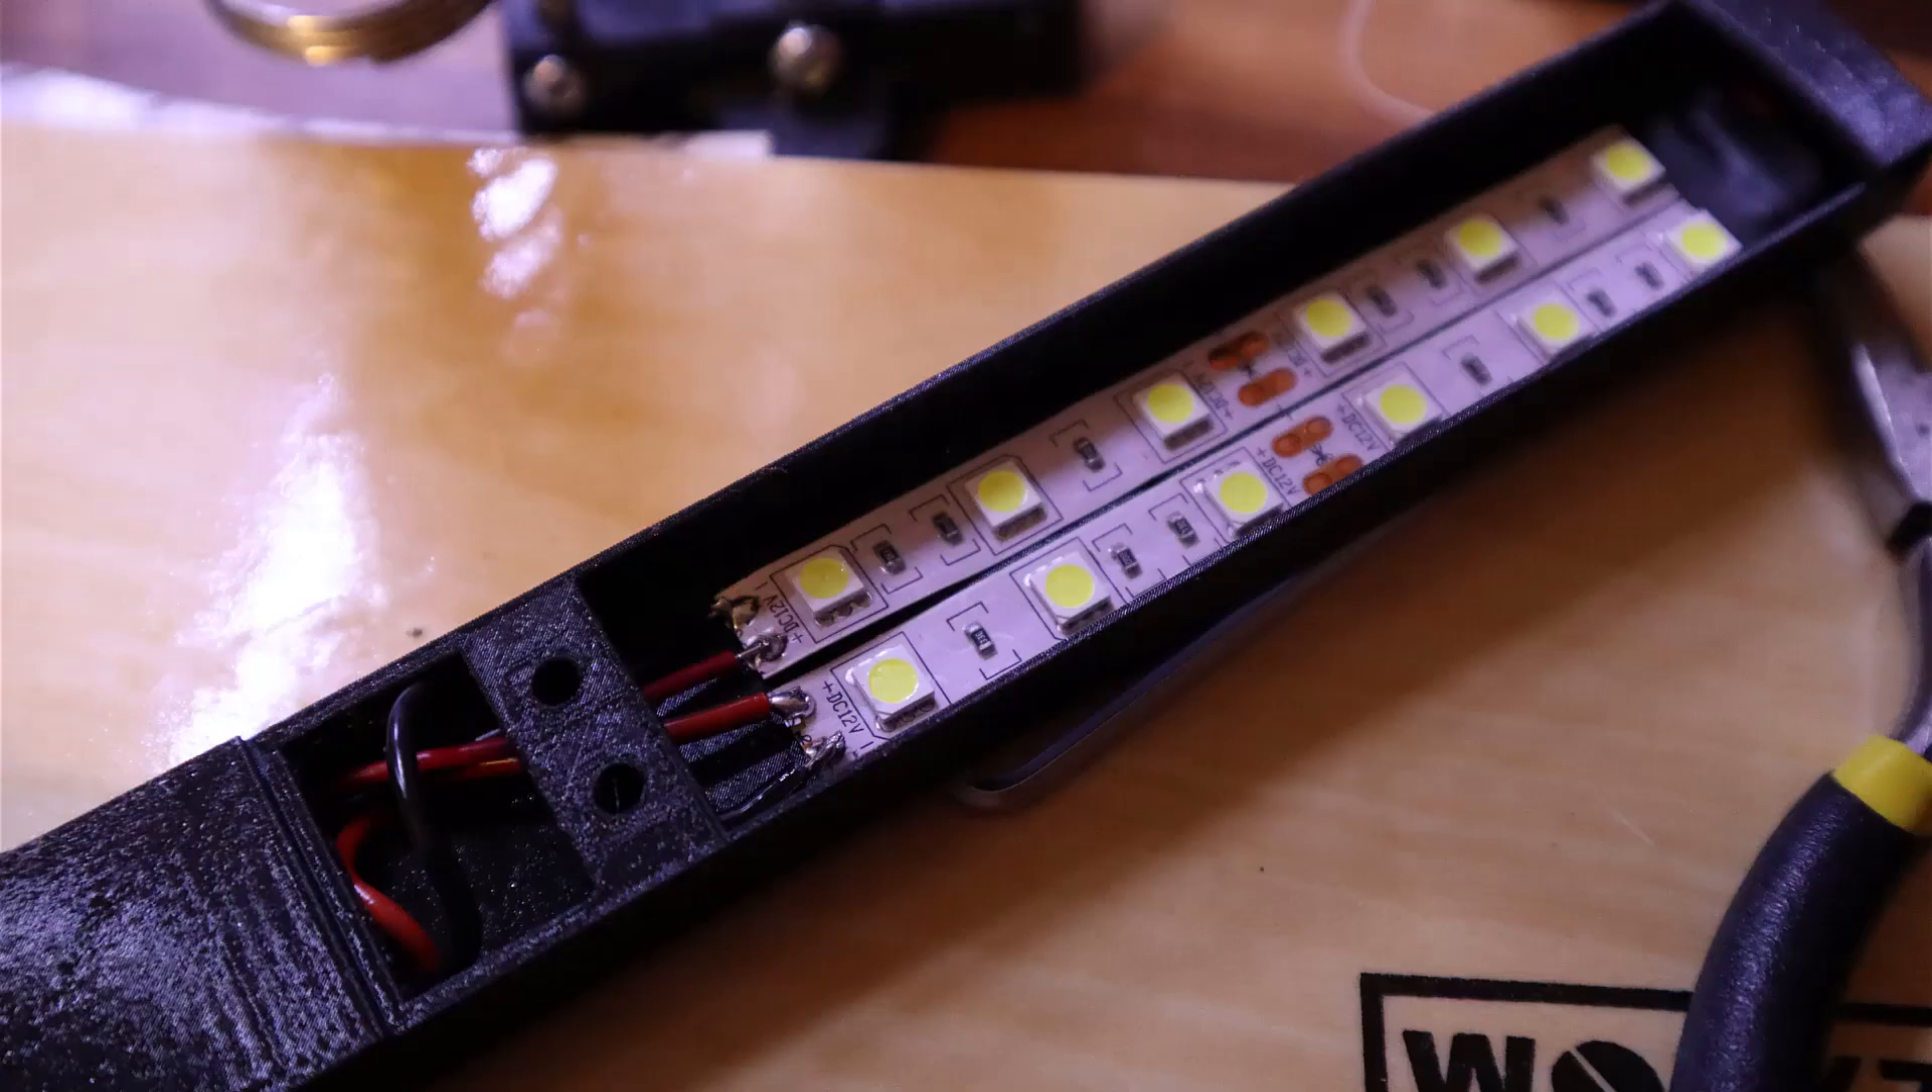Please follow the wiring instructions as given and you can see now that I've got the LED lighting in place.